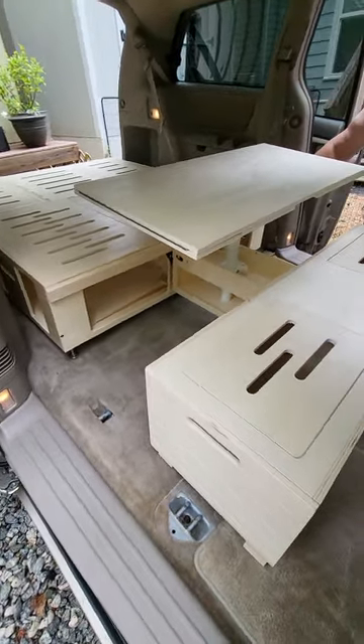I don't have the mattress installed yet.